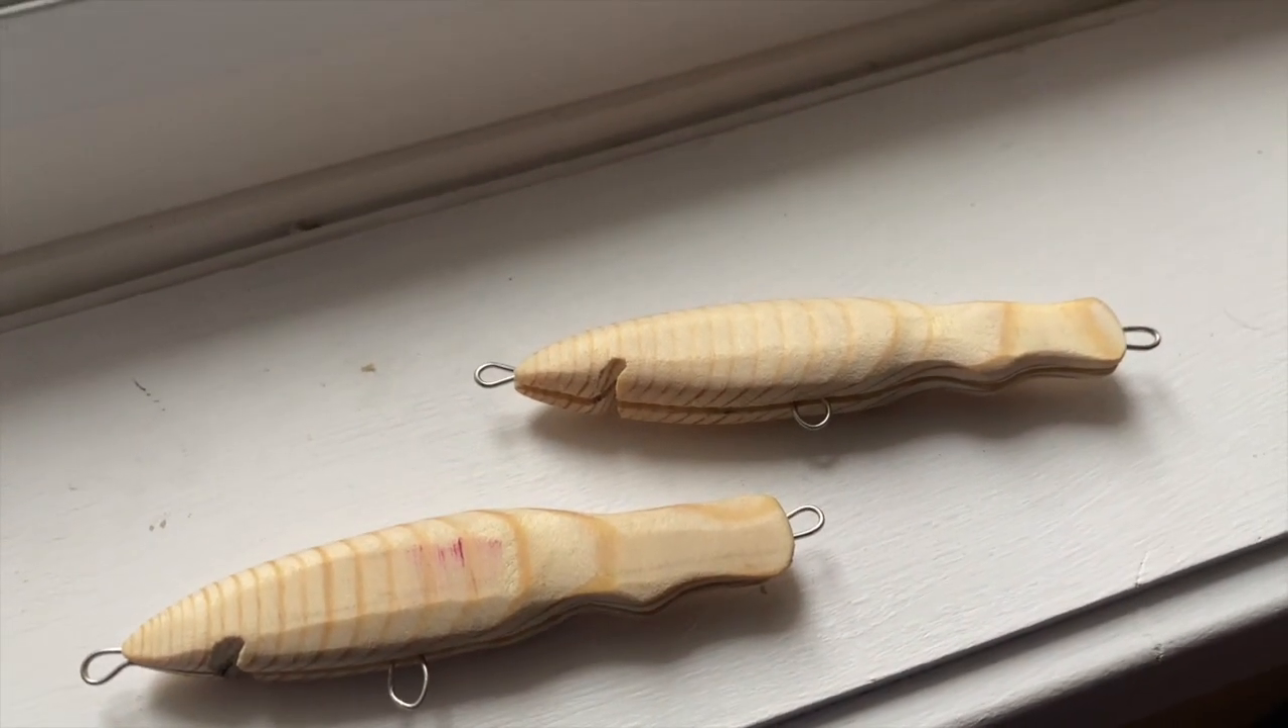All right i've got the through wires all set up.